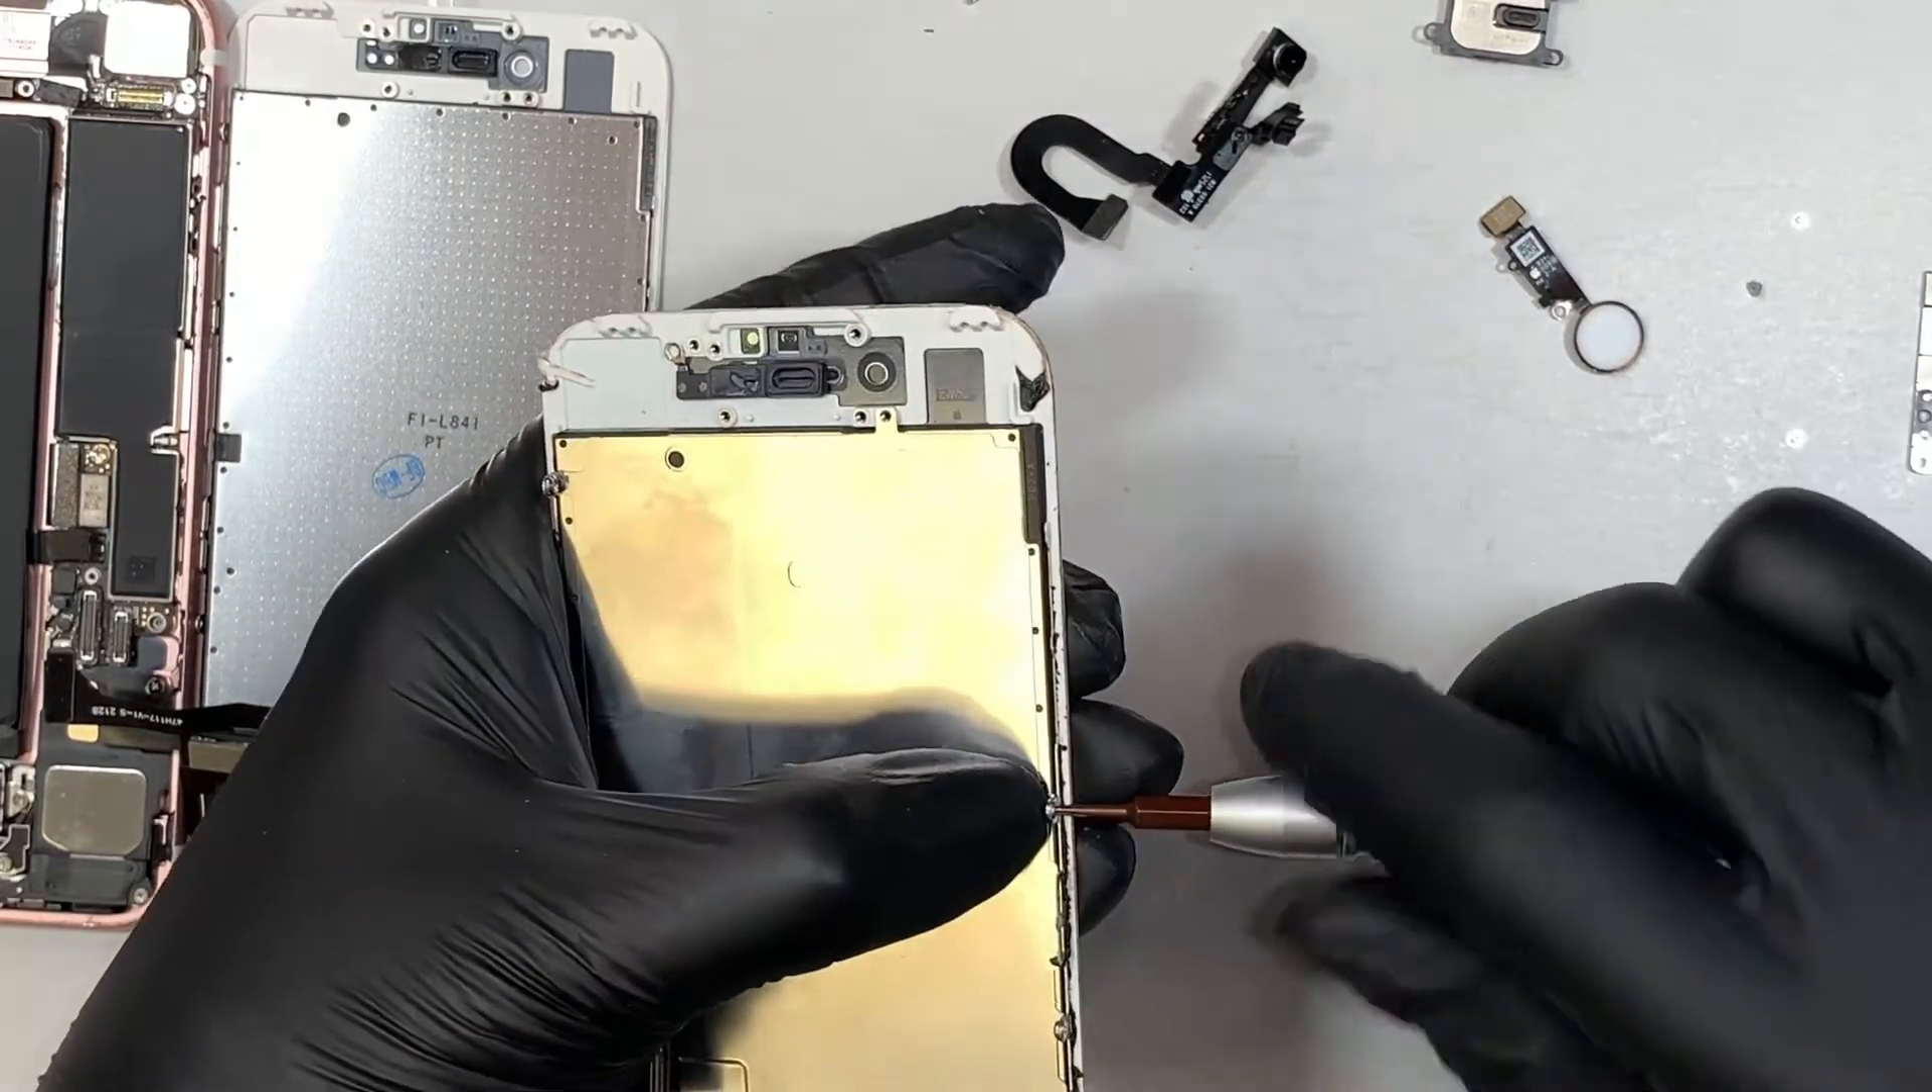We still have to remove the back plate.